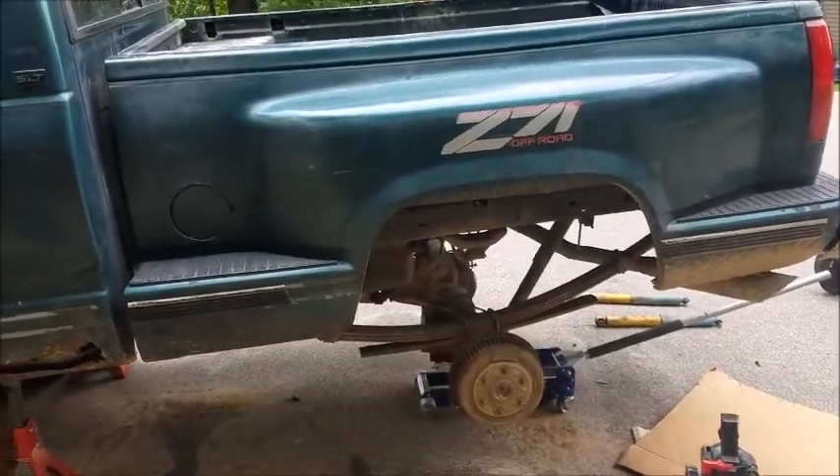Well we got the rear wheels off.